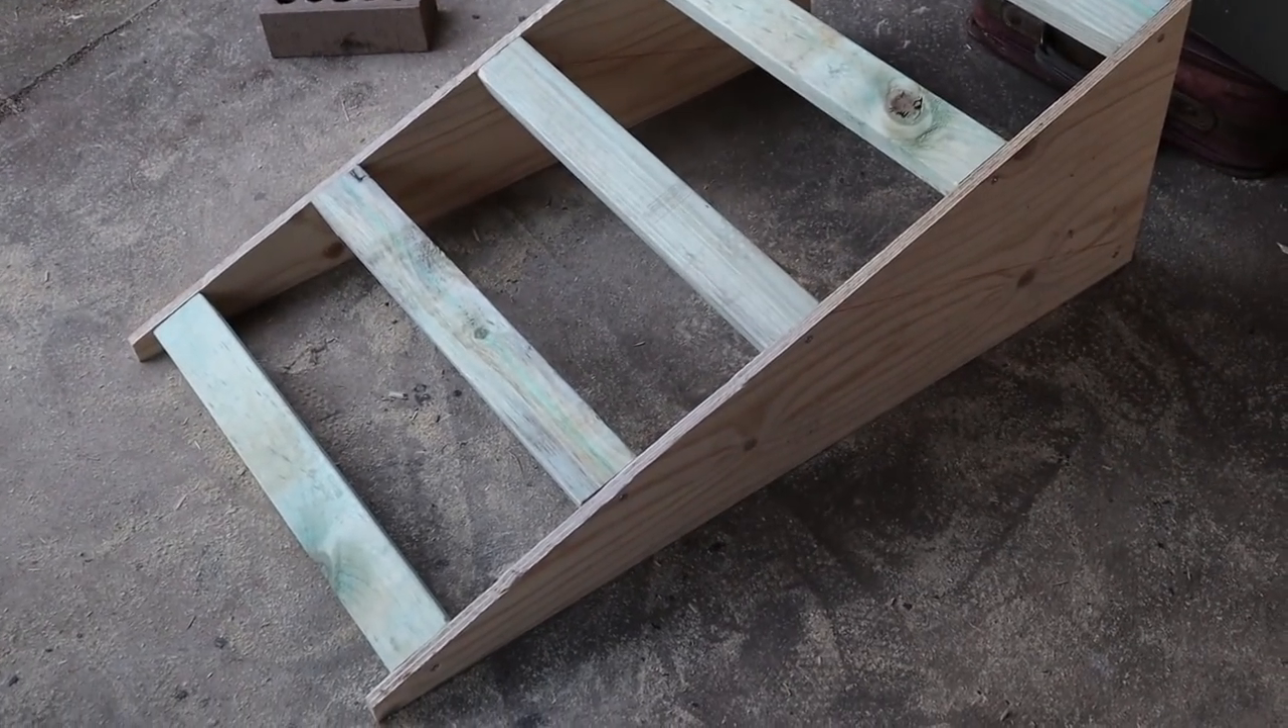We have the basic structure of this kicker. We just got to do the top sheet.